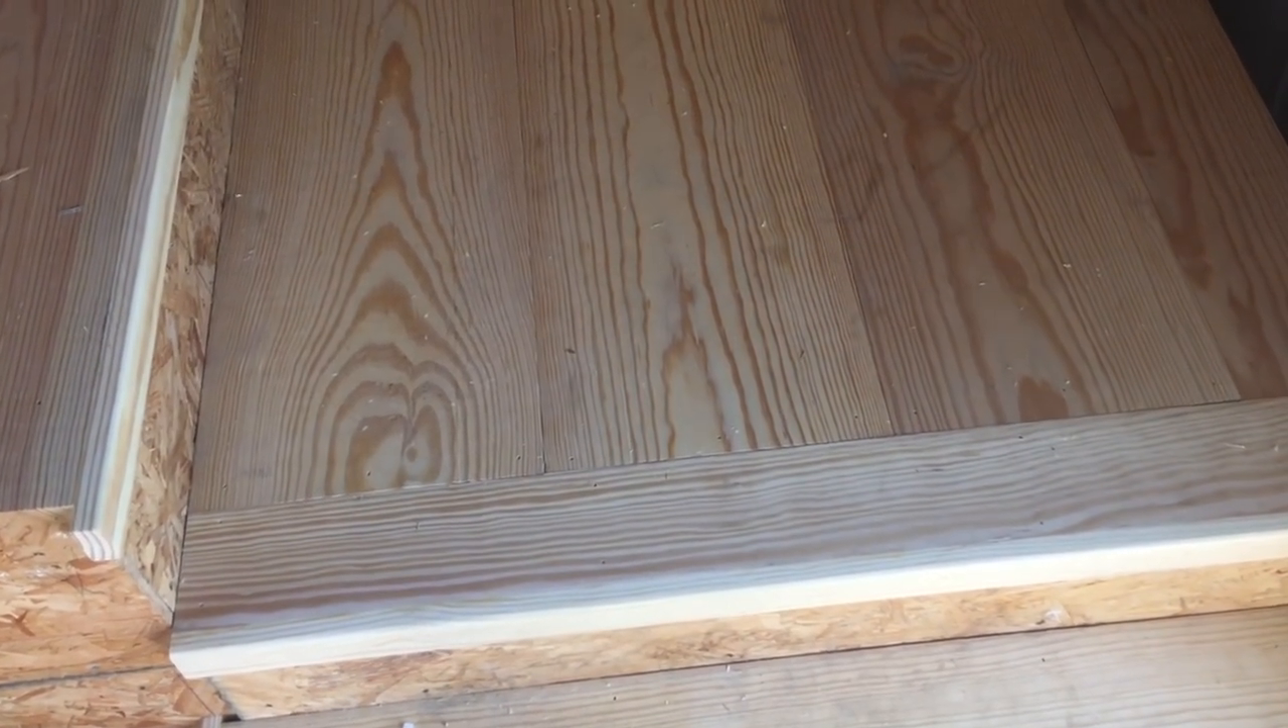Here are all treads mostly done. You can see I started putting a bullnose cap on the ends of them.